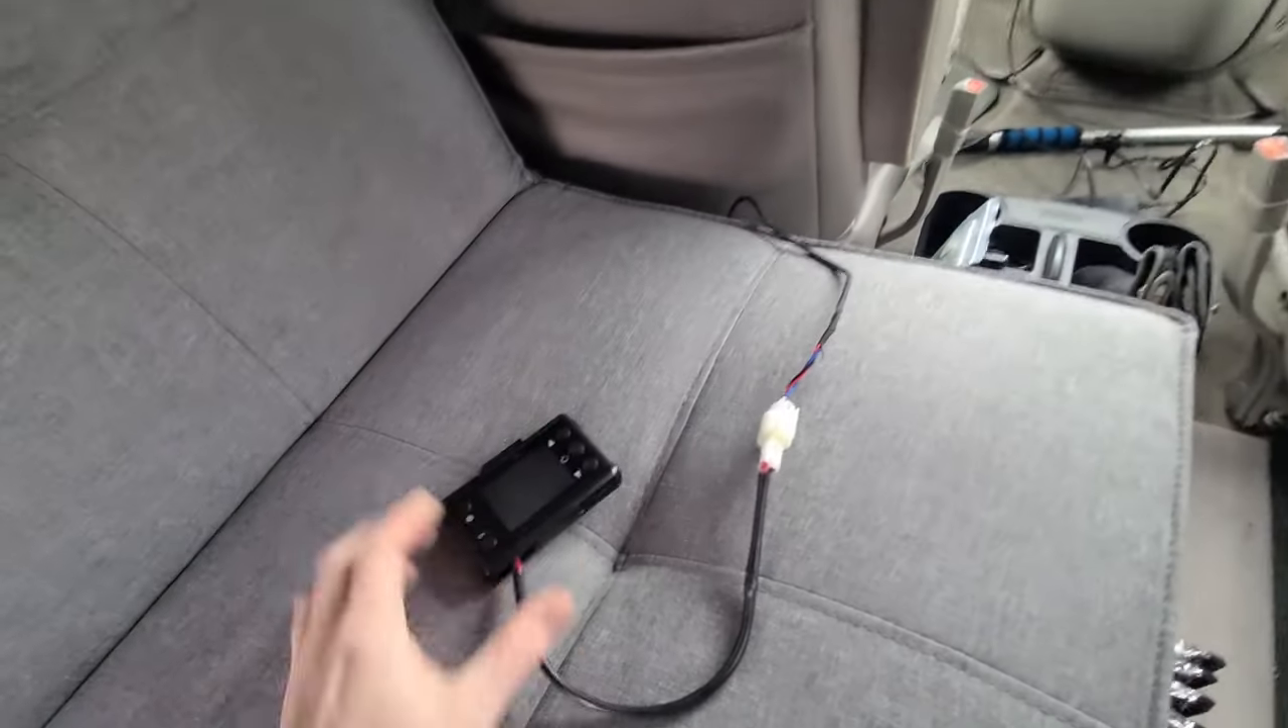Still have to mount diesel heater controller not too sure where I'm gonna put that yet.